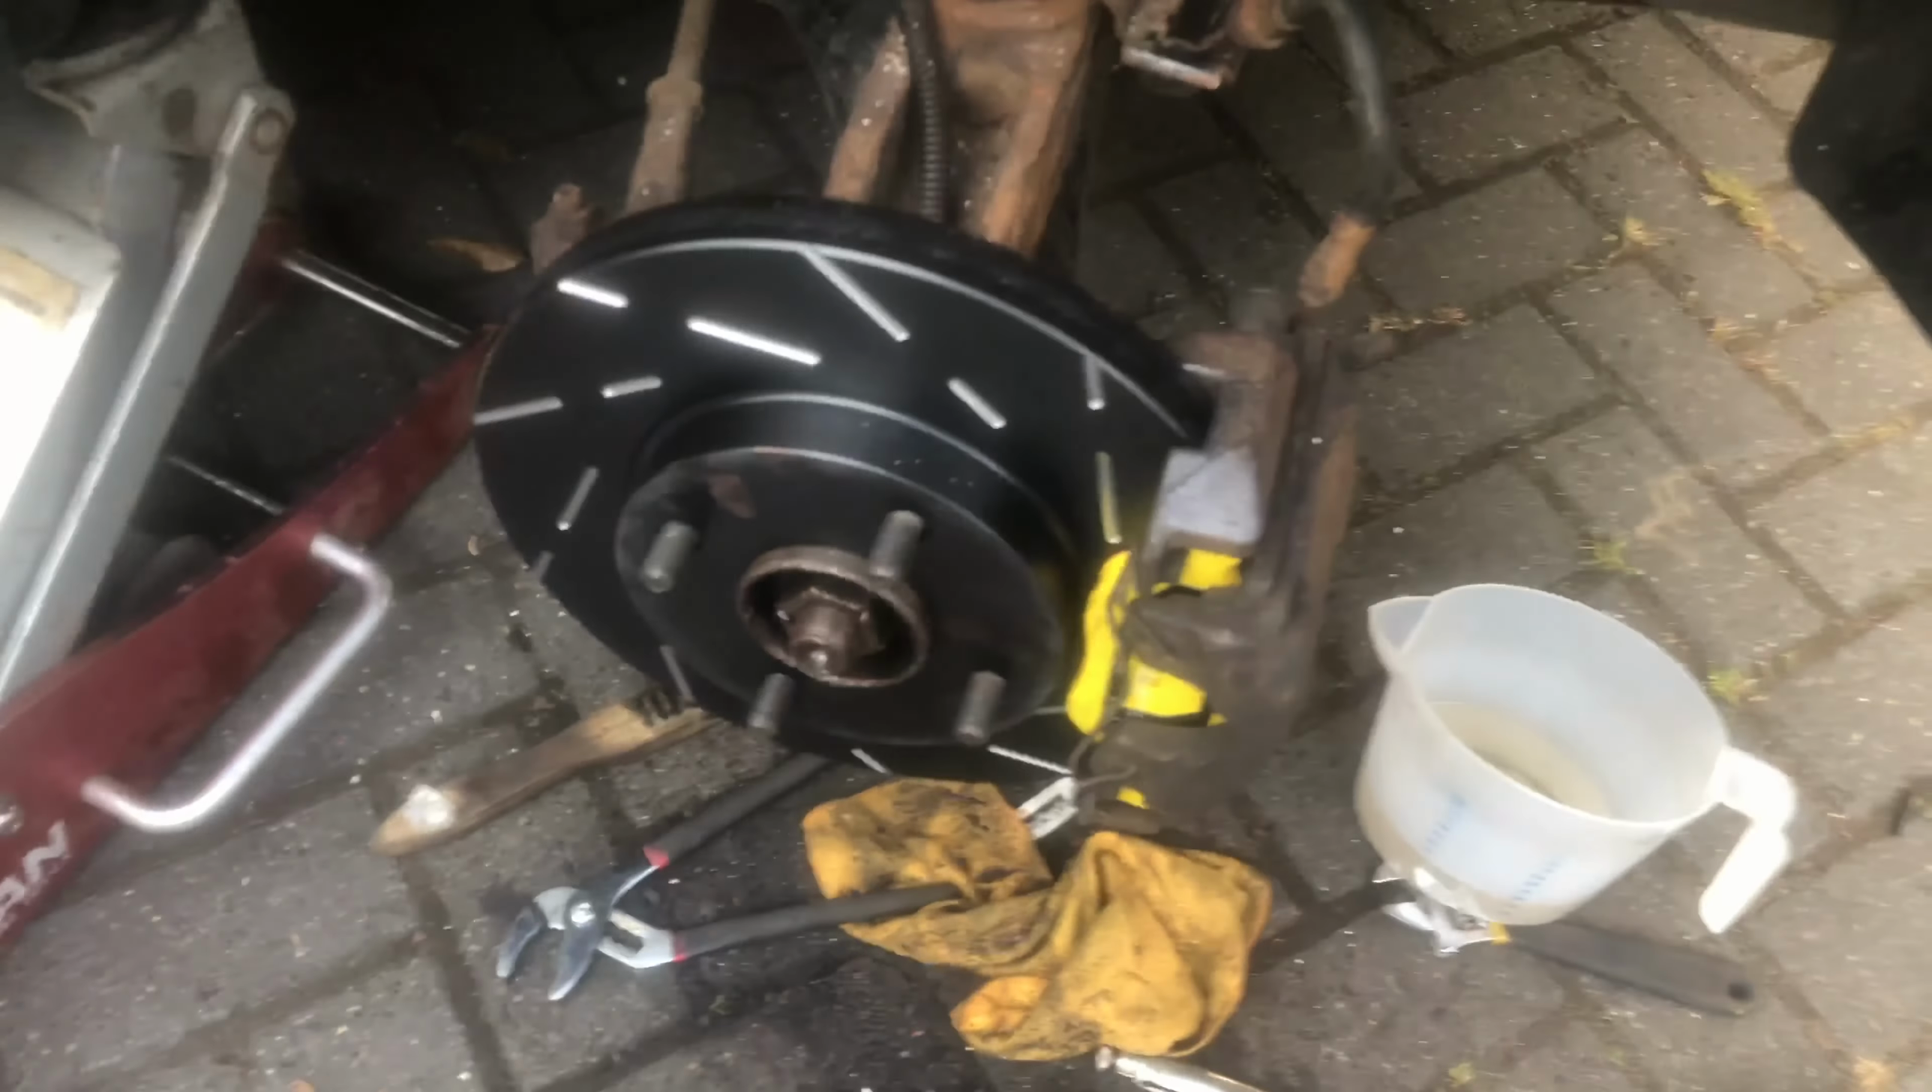And just like that, I have assembled the rest of the brakes.